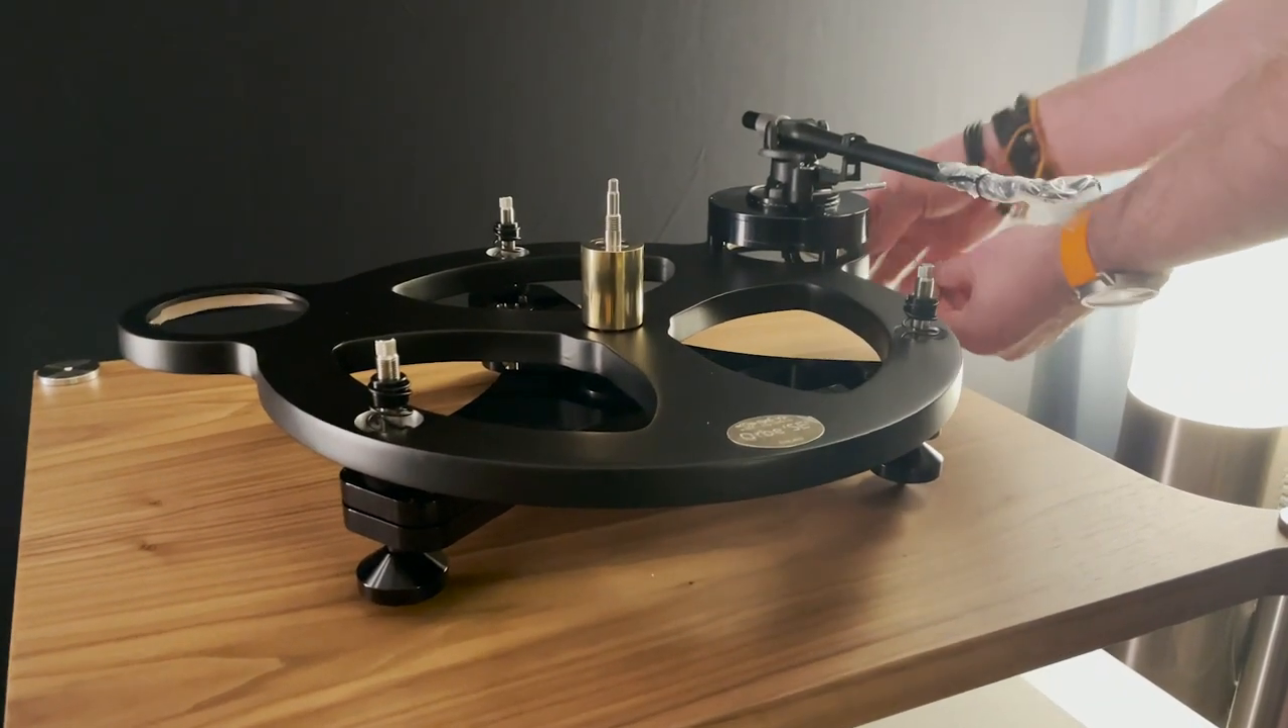All right now the Tone Arm's fitted.